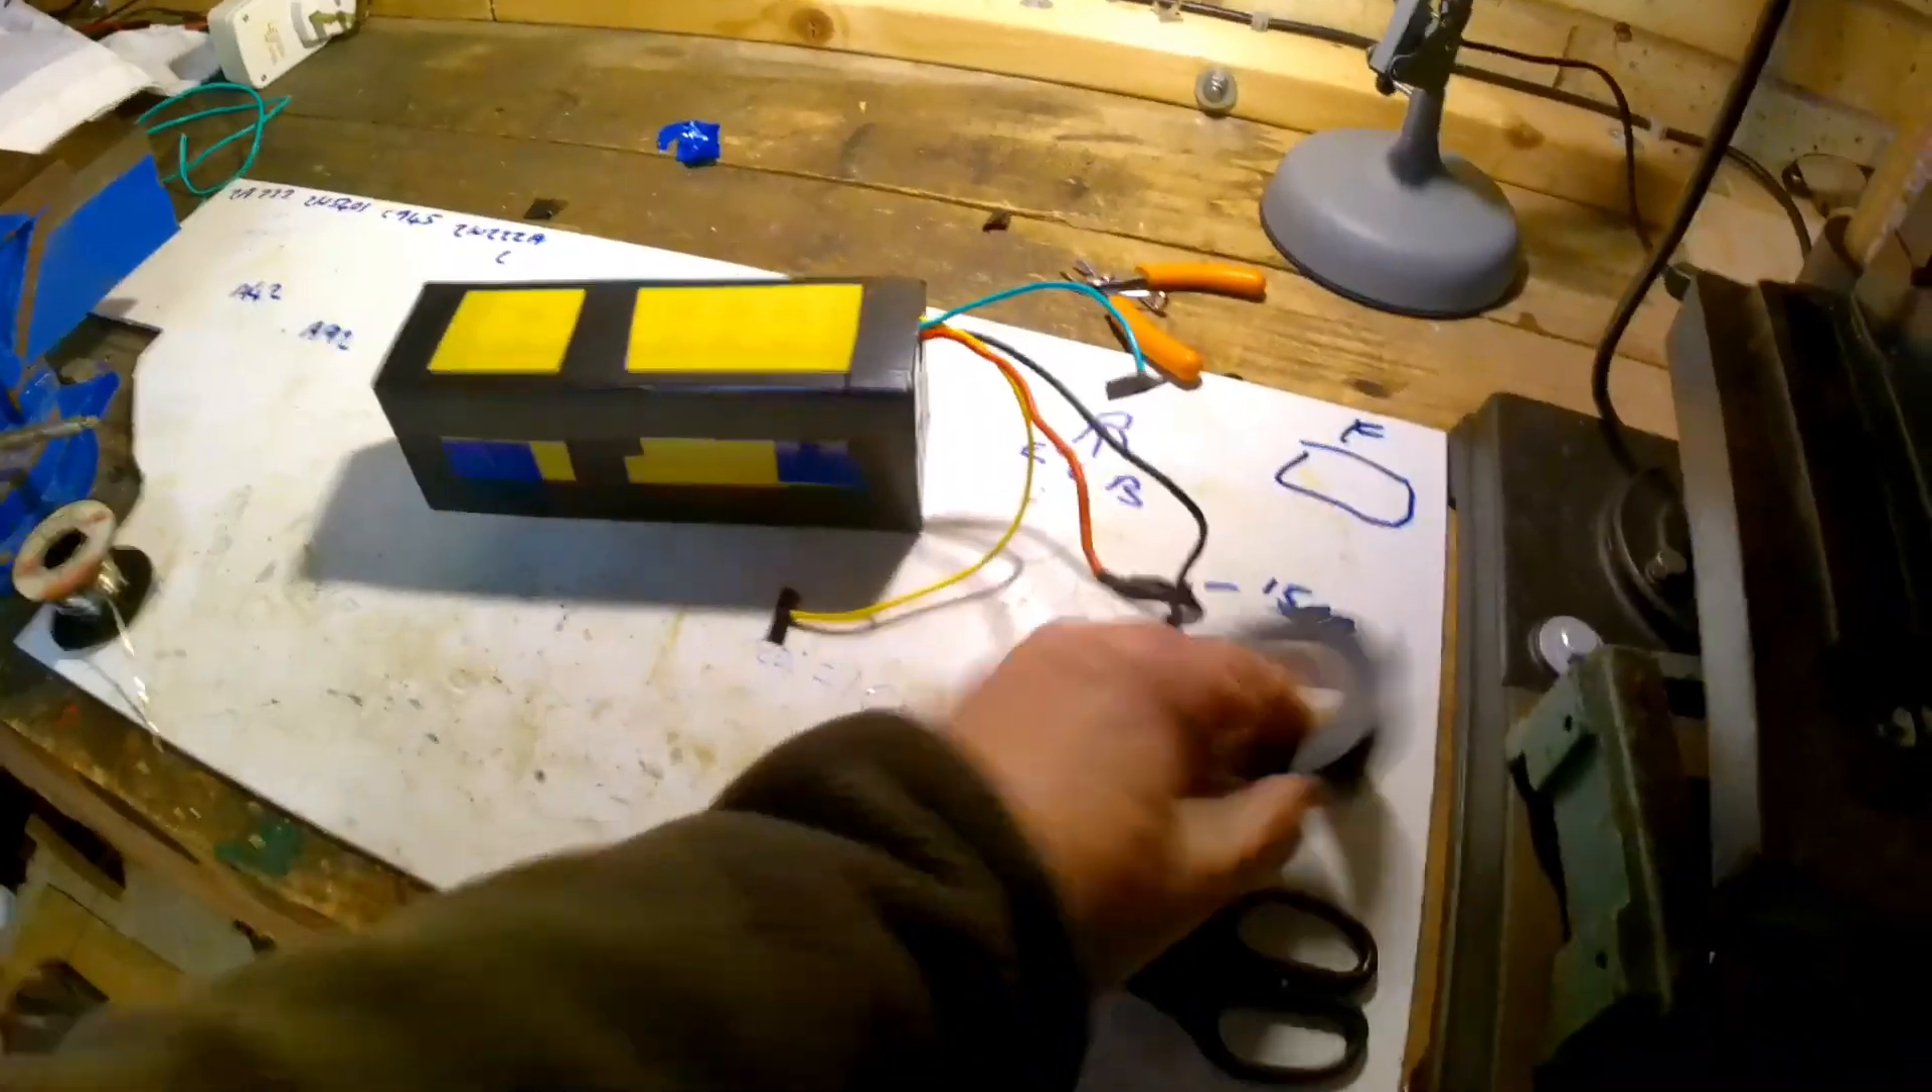So here we've got the battery box taped up I've put several layers of this ordinary insulation tape around it.